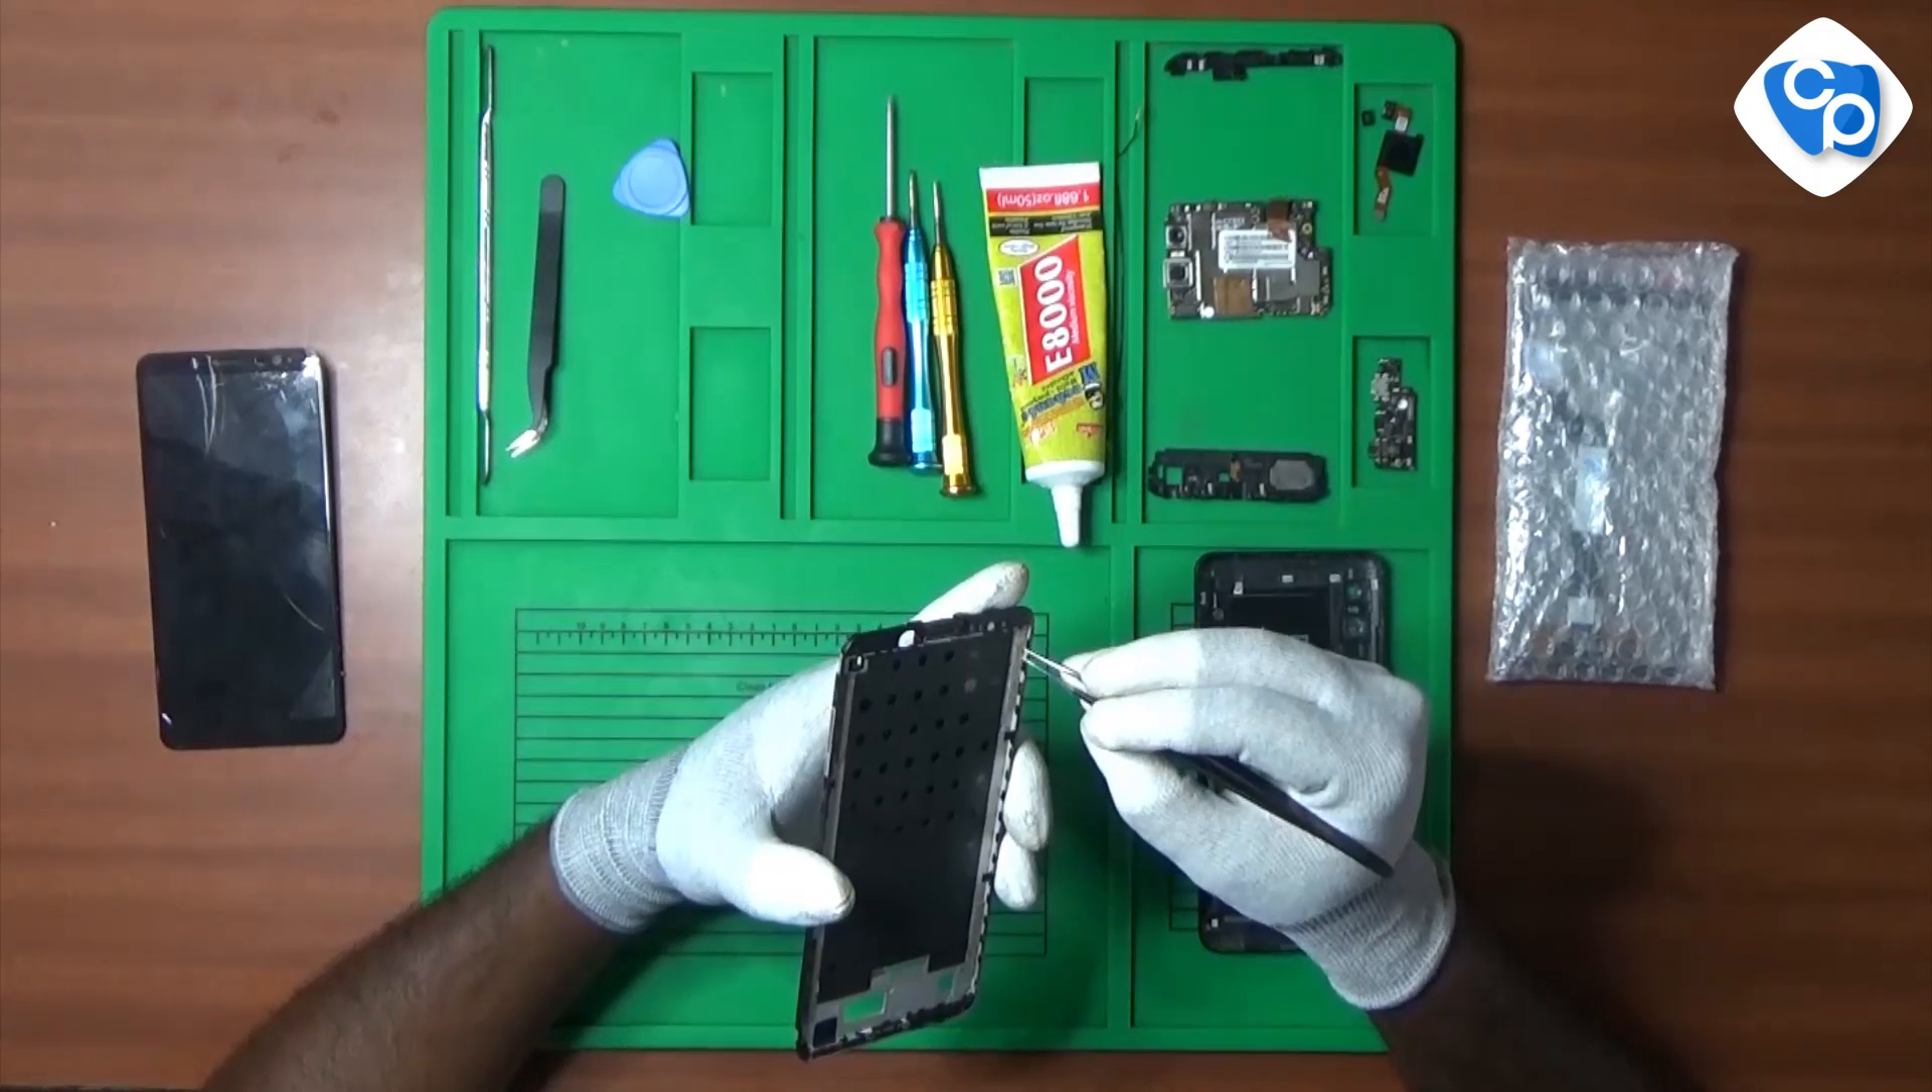As you can see, the display is removed from the front panel.